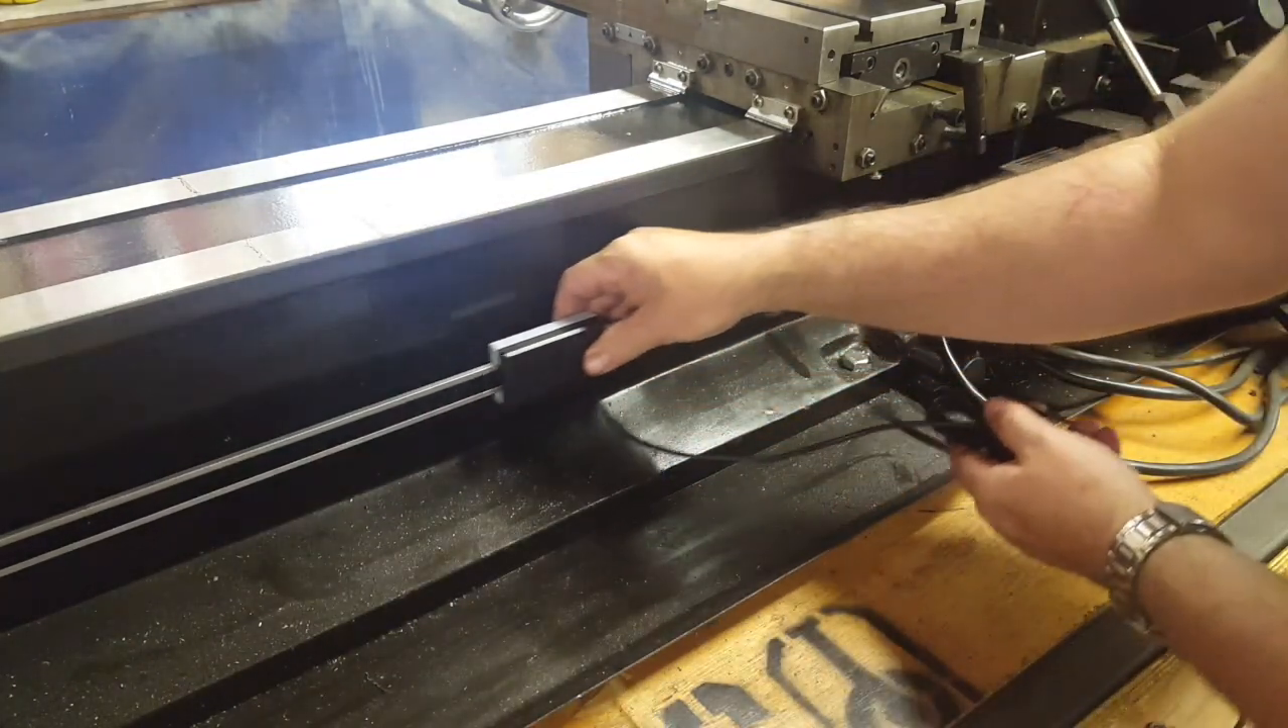Okay fellas we've got our scale and our sensor here mounted up you can see it slides back and forth.